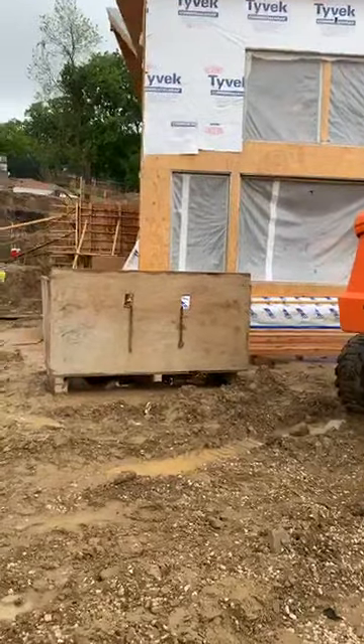You see the glass has not been installed yet.